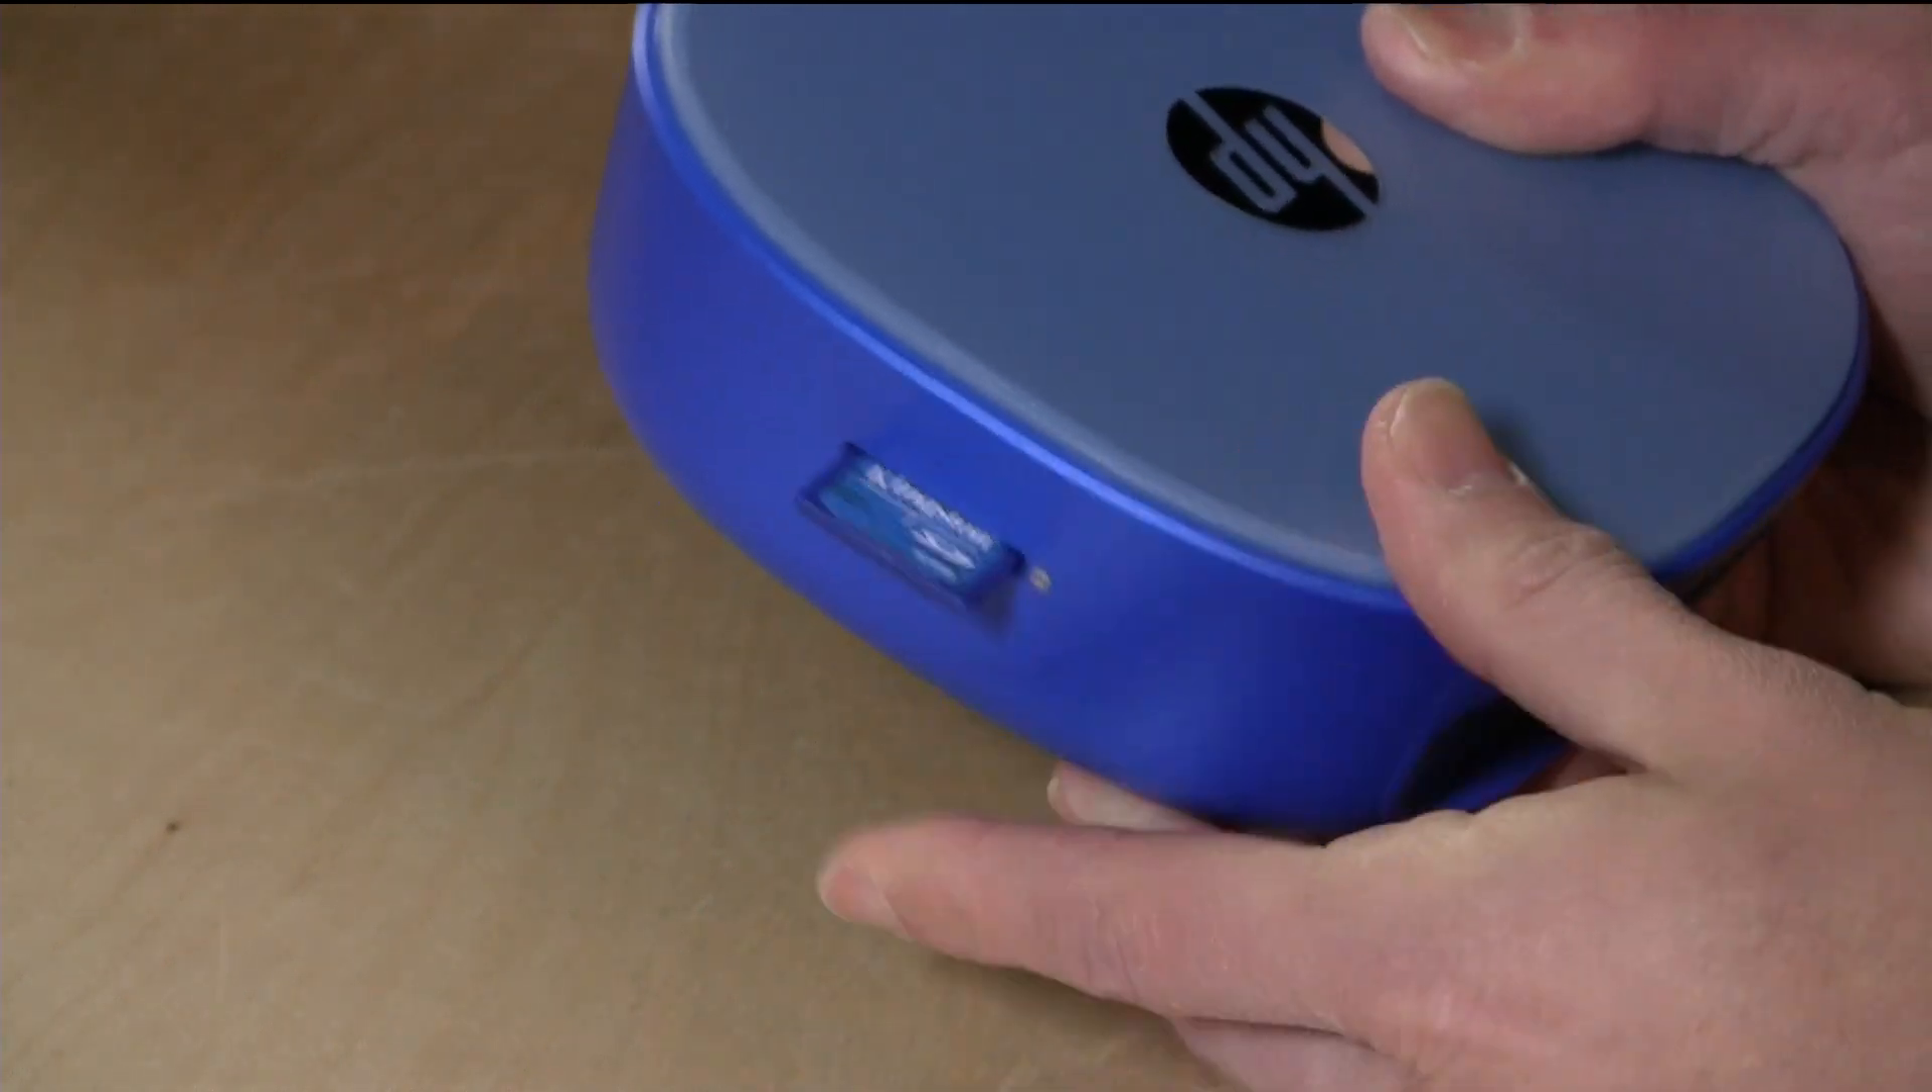So the card does stick out a little bit.